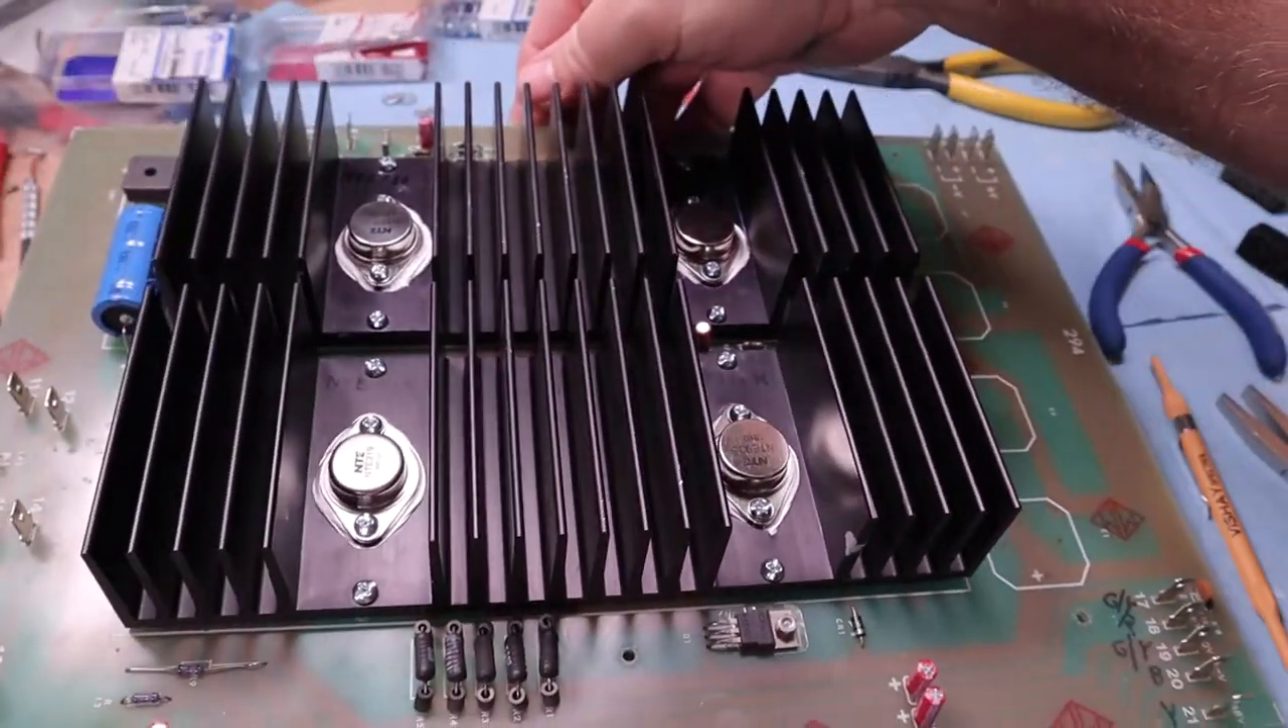Here's all of our semiconductors installed, all bright and shiny.